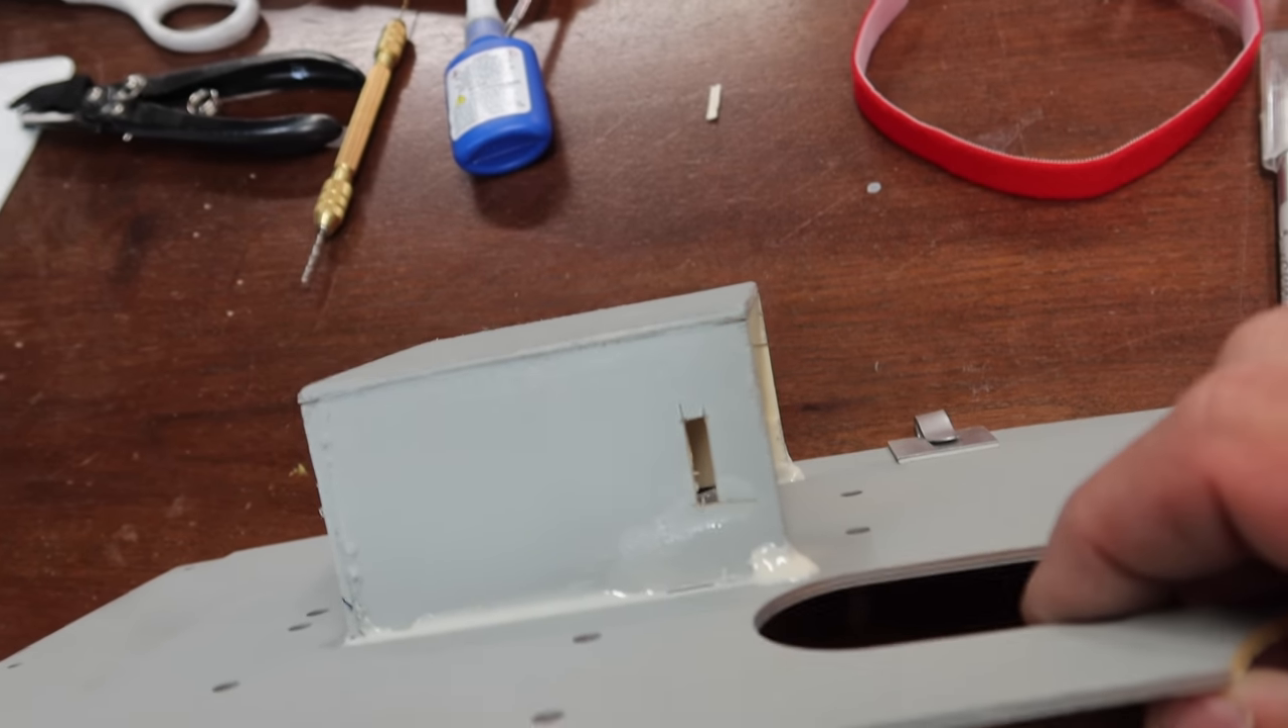All right so our little battery house is glued in place.